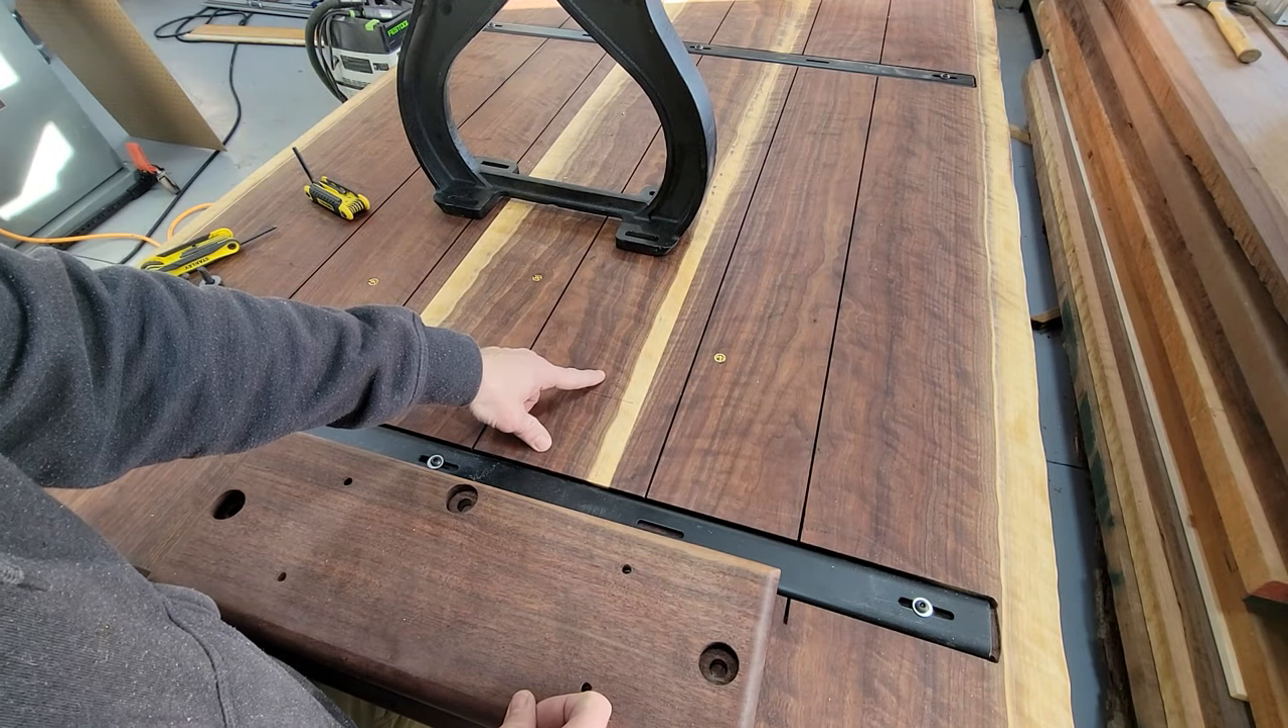I've got the C-channel bolted into the table.